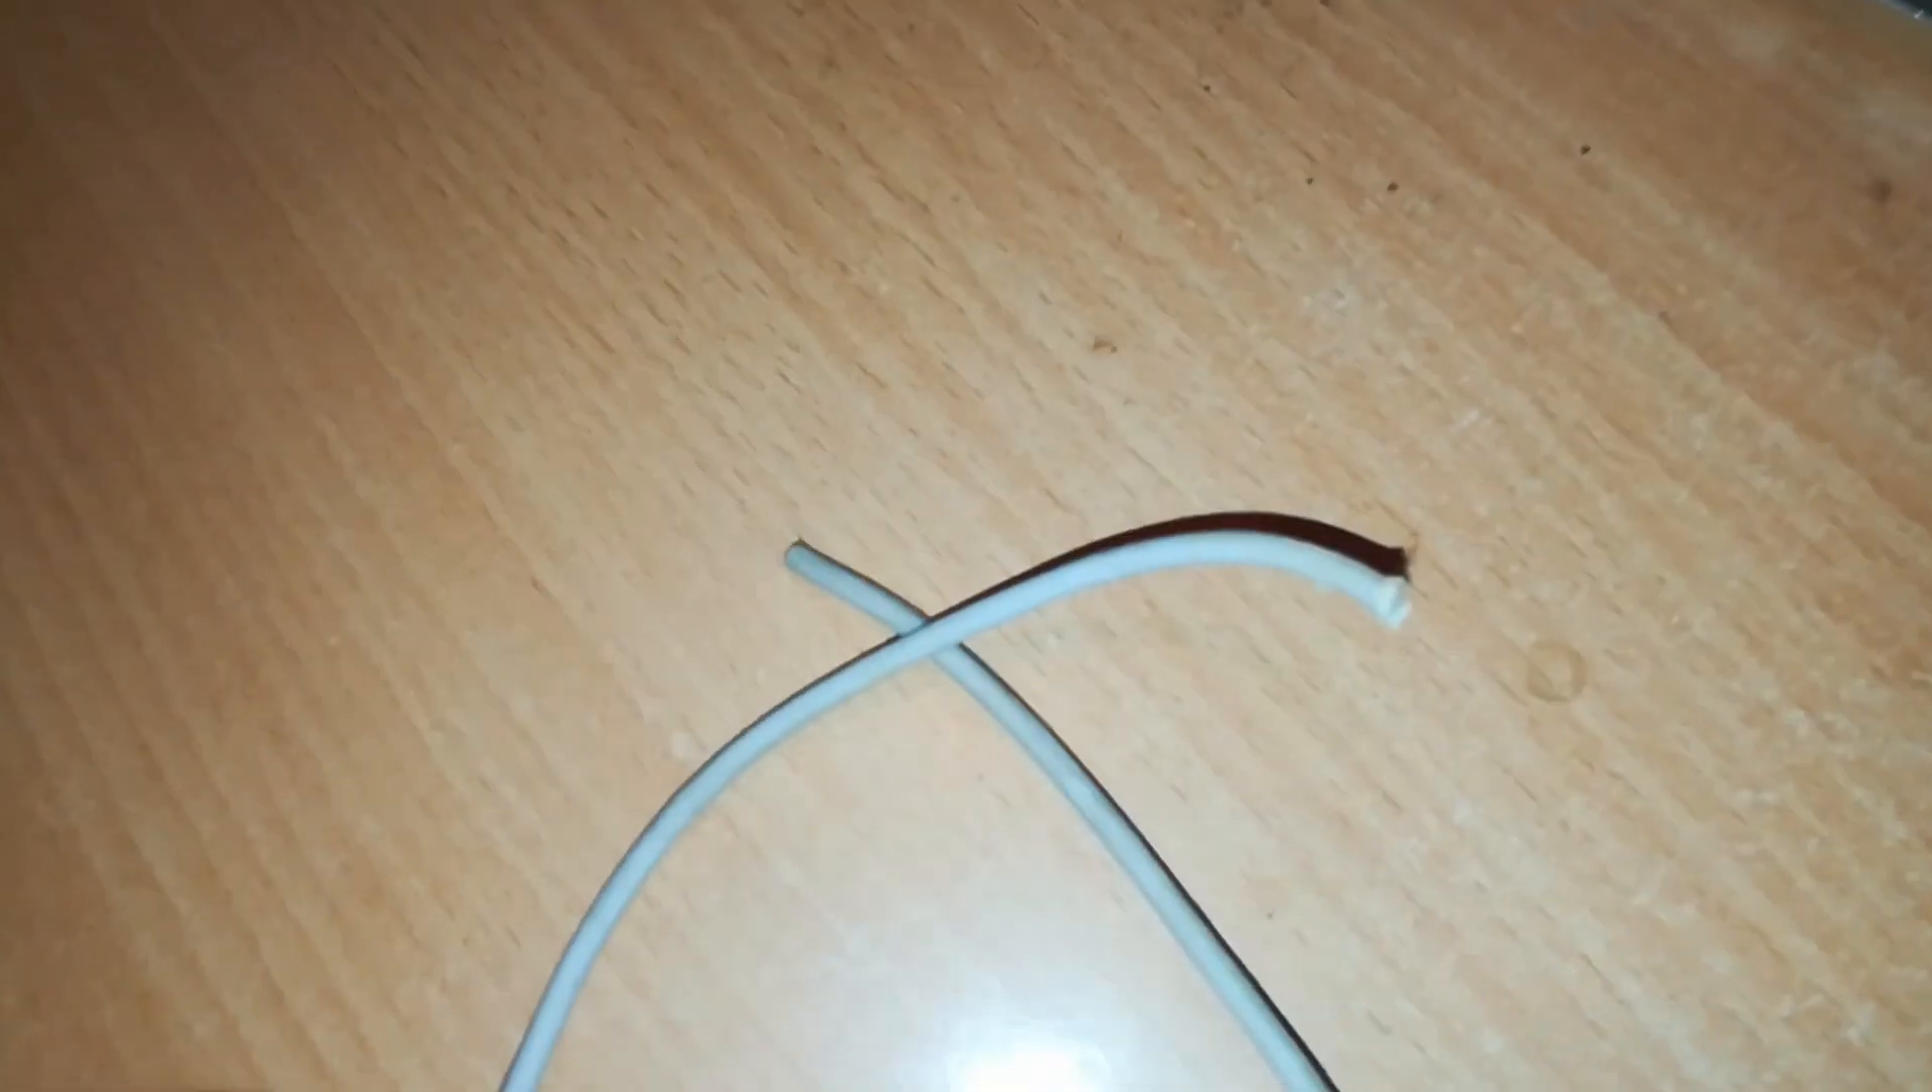And with that I've gotten a new cable you can see both ends have nothing connected to them.